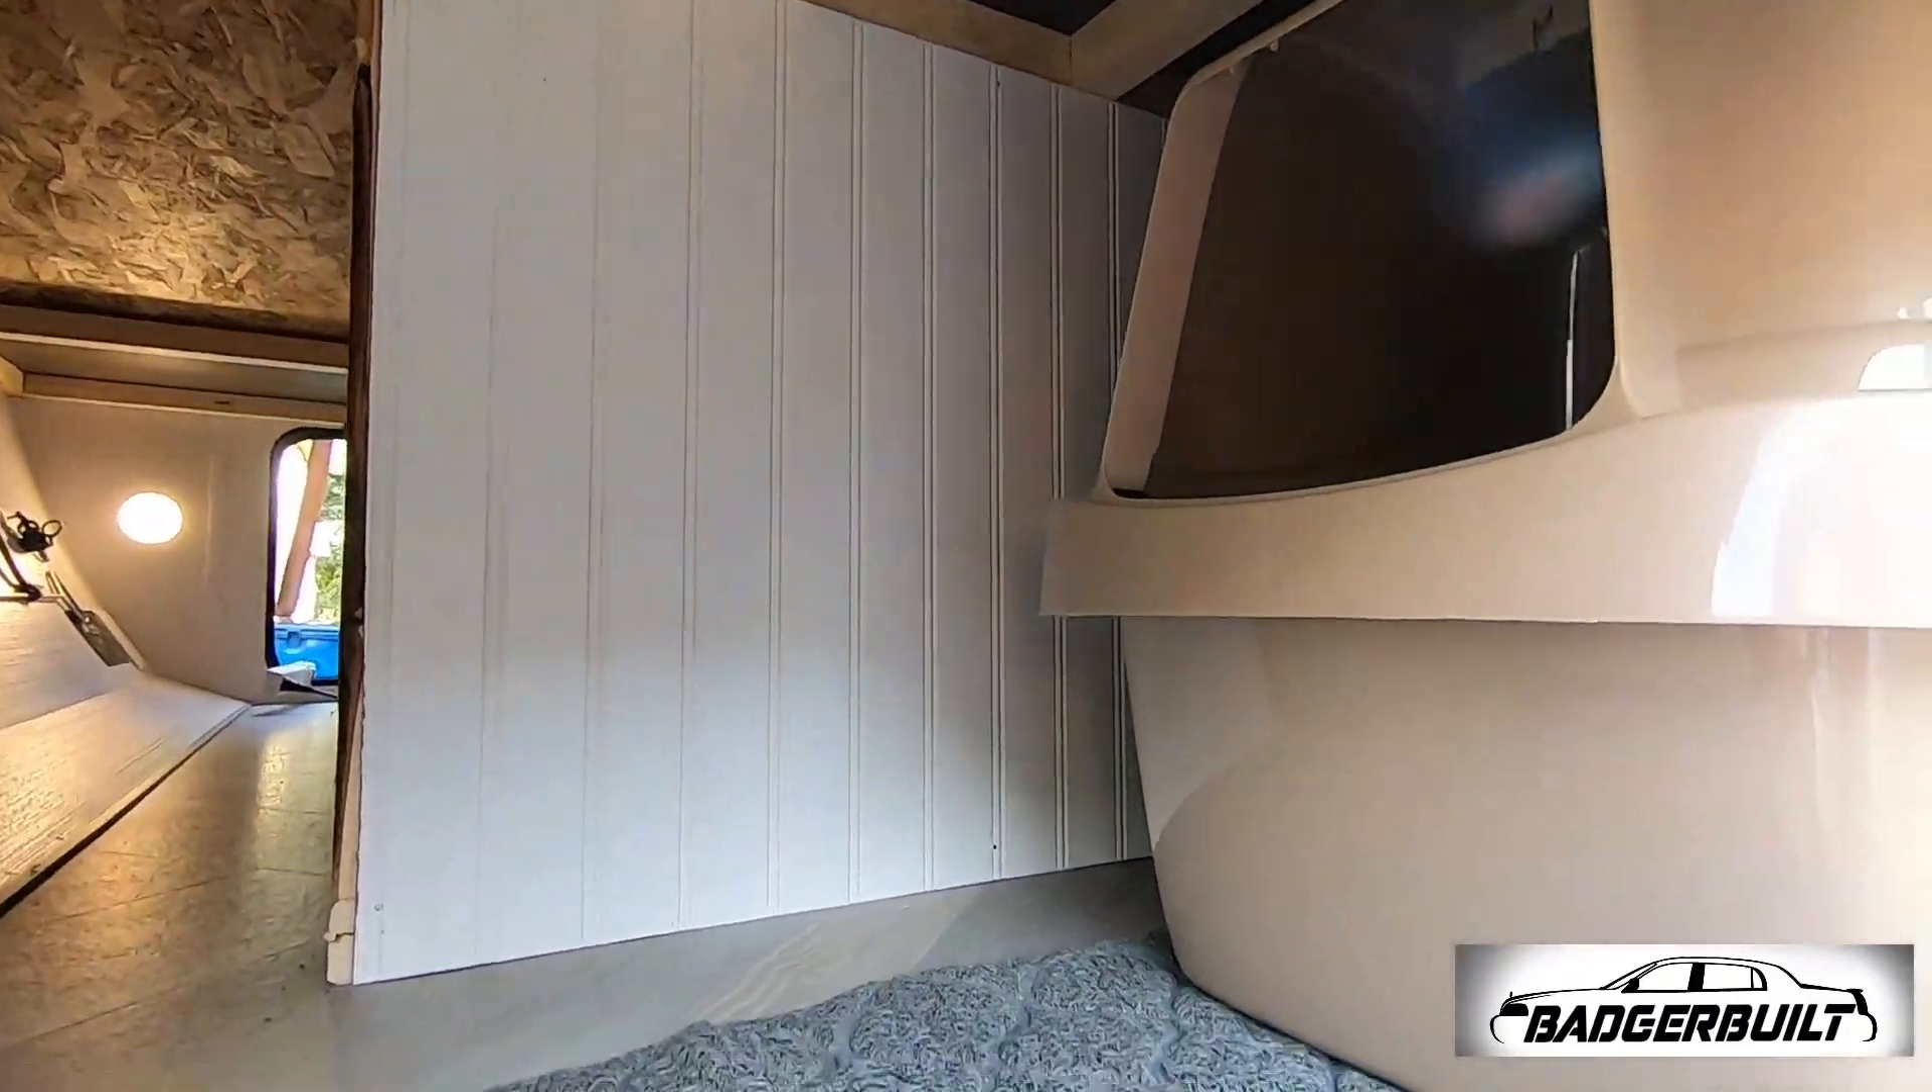So we got one panel down.